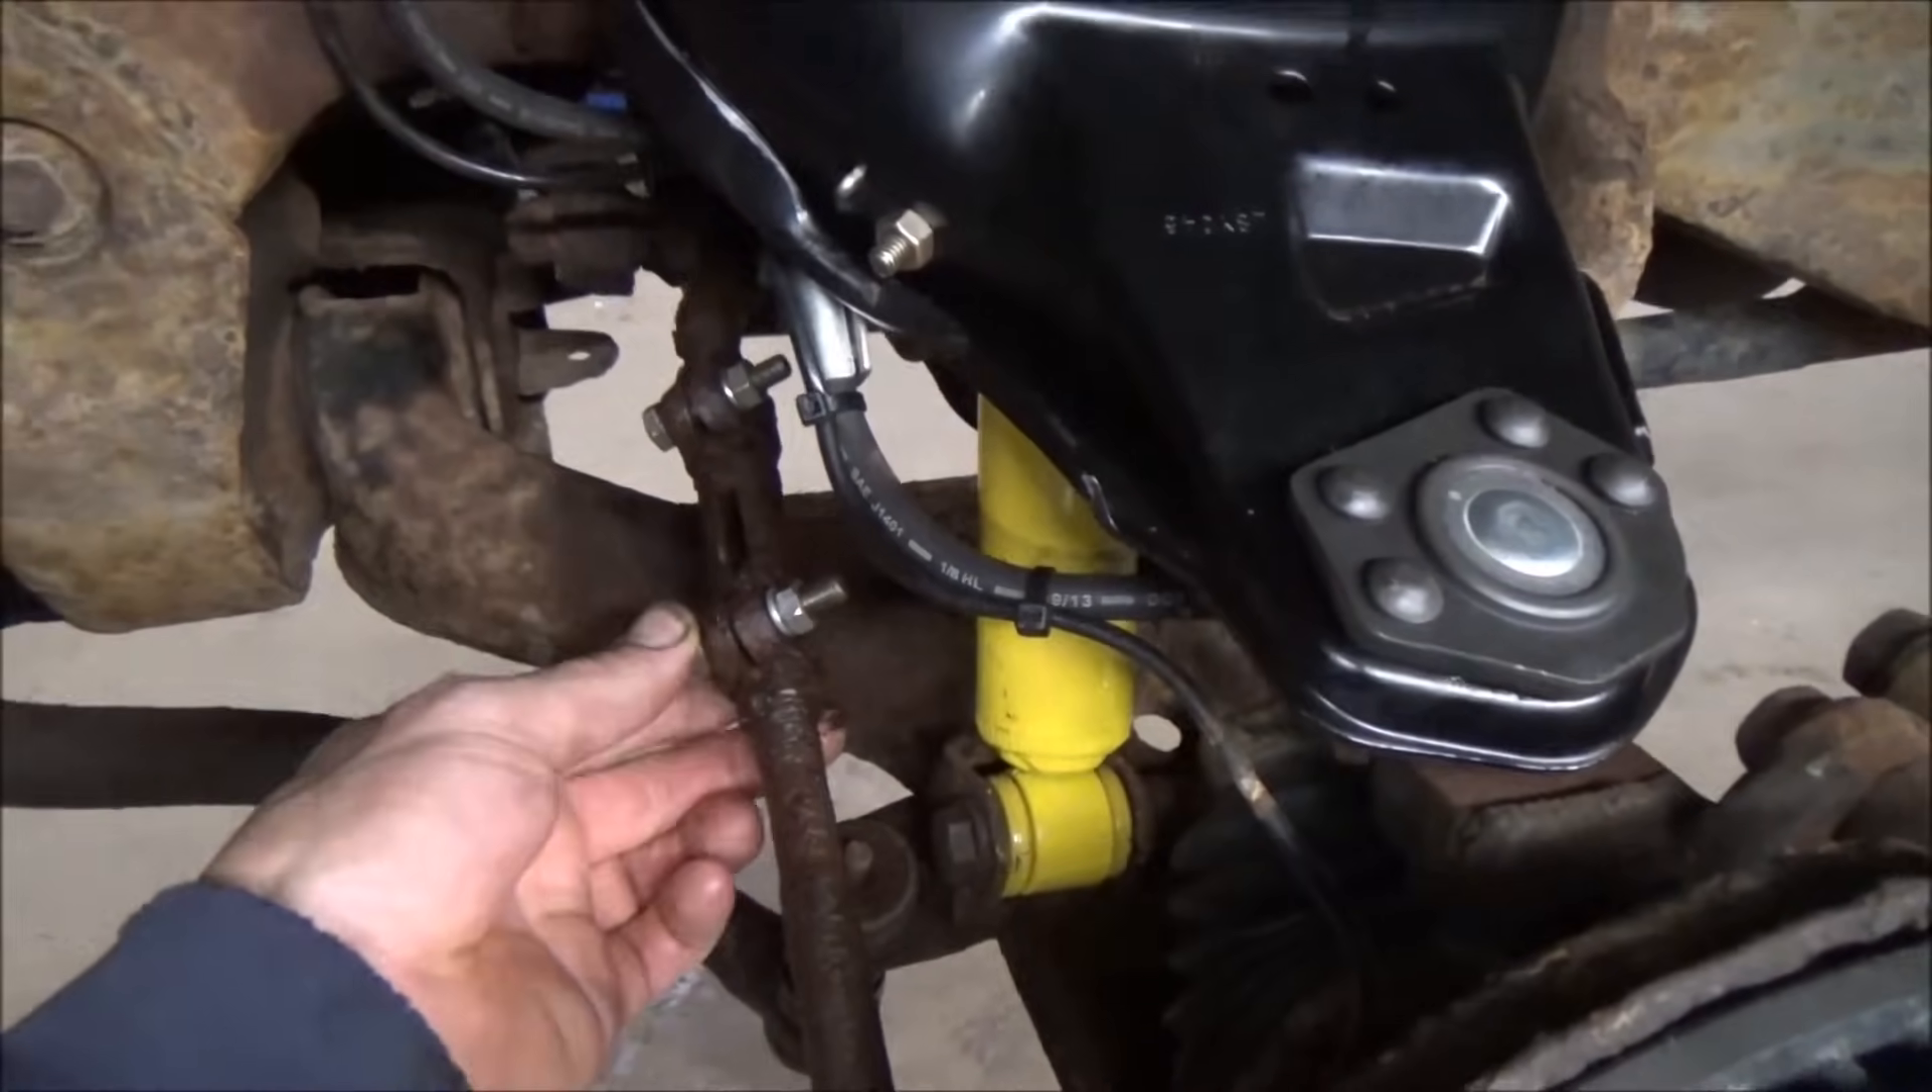Down here on our tie rod end you can see i got a couple new new bolts on this adjuster sleeve.